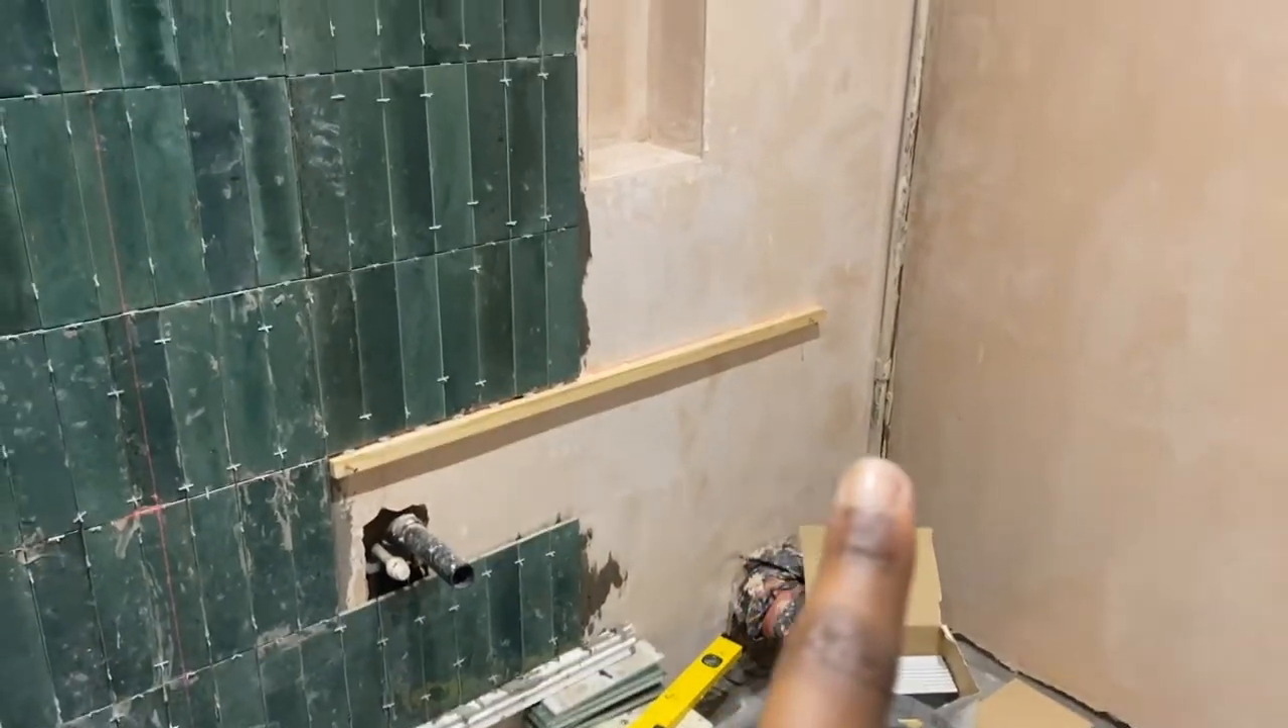I've almost finished this wall which is getting tiled completely.